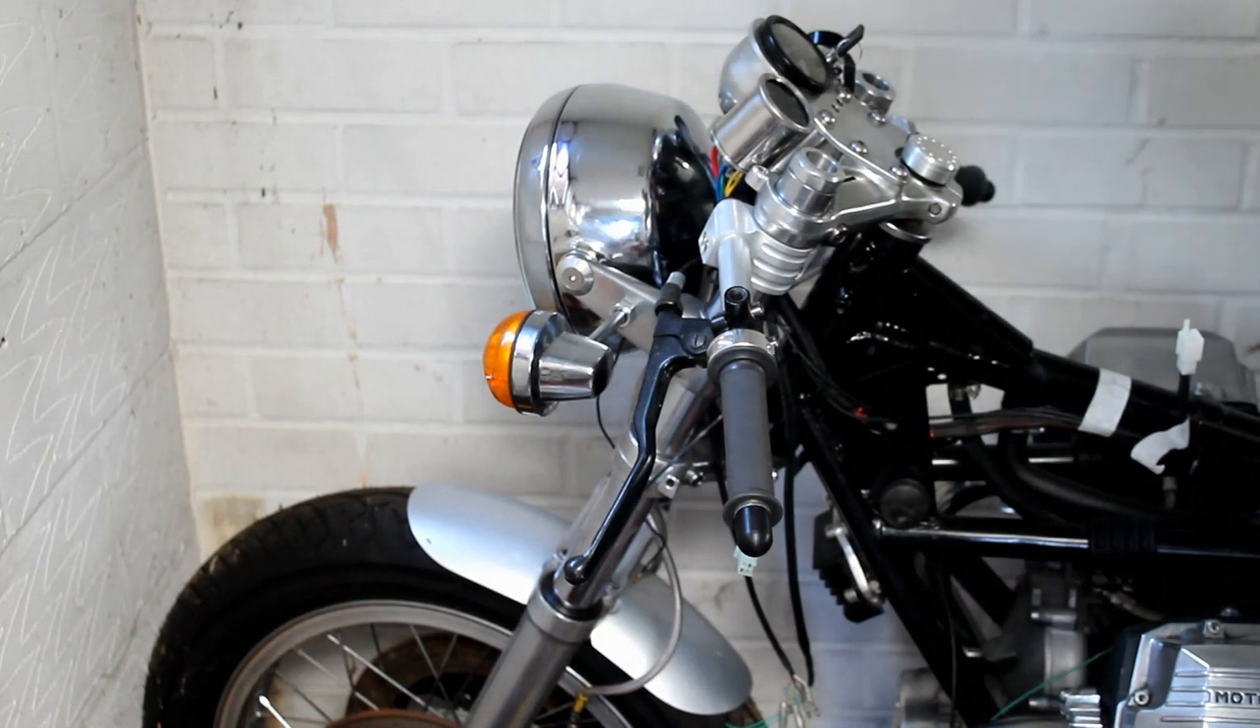Hopefully you can see how this mudguard fits that tire quite nicely.